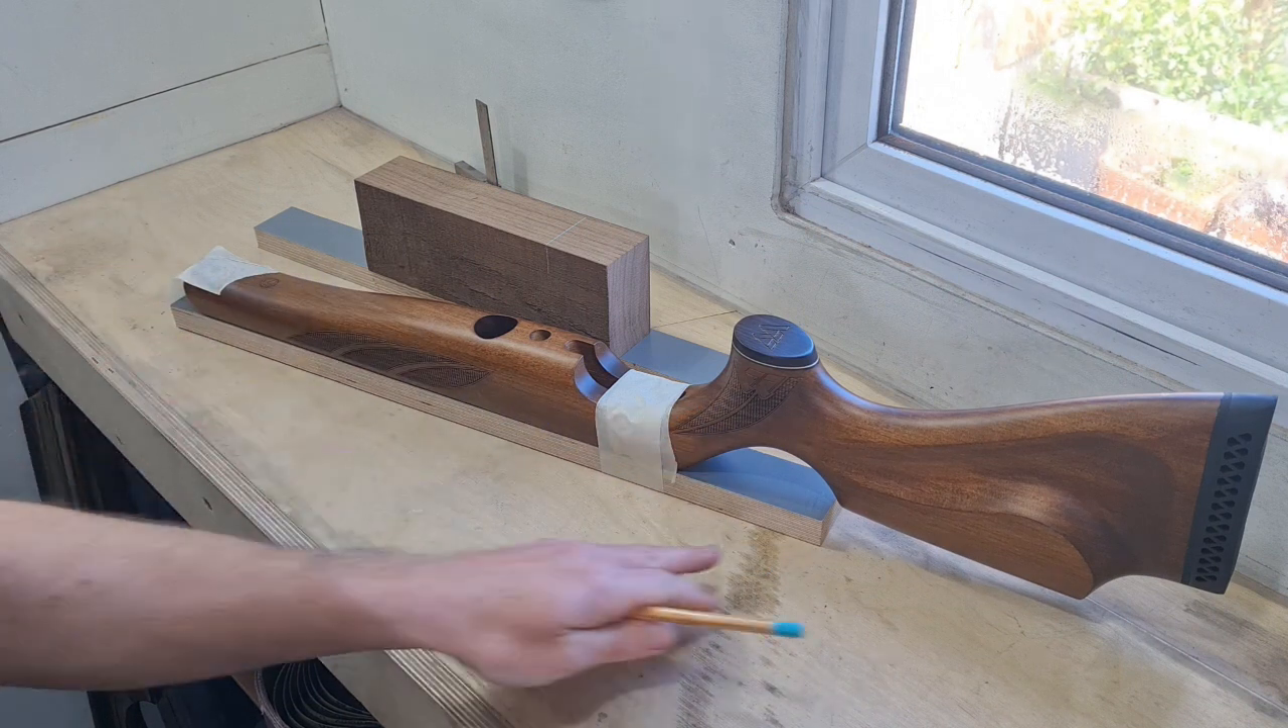So I've just taped the stock upside down here to a flat board.